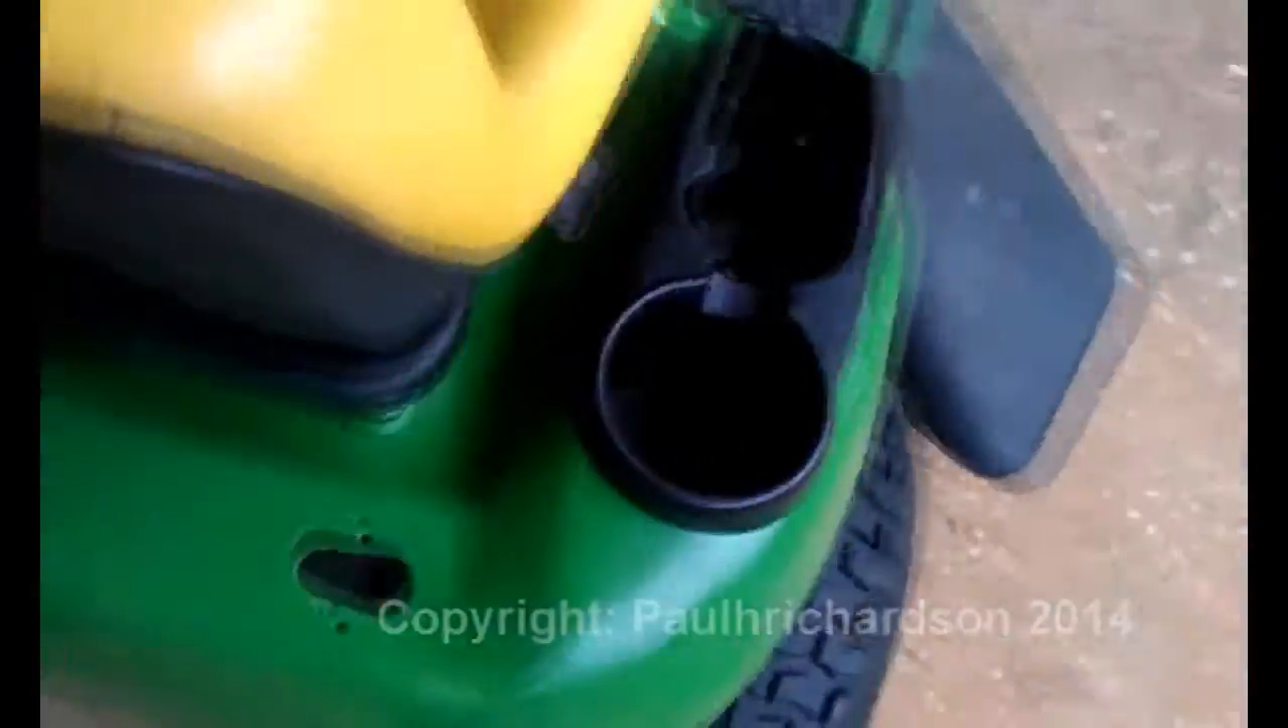But, I did put the cup holder back in there.